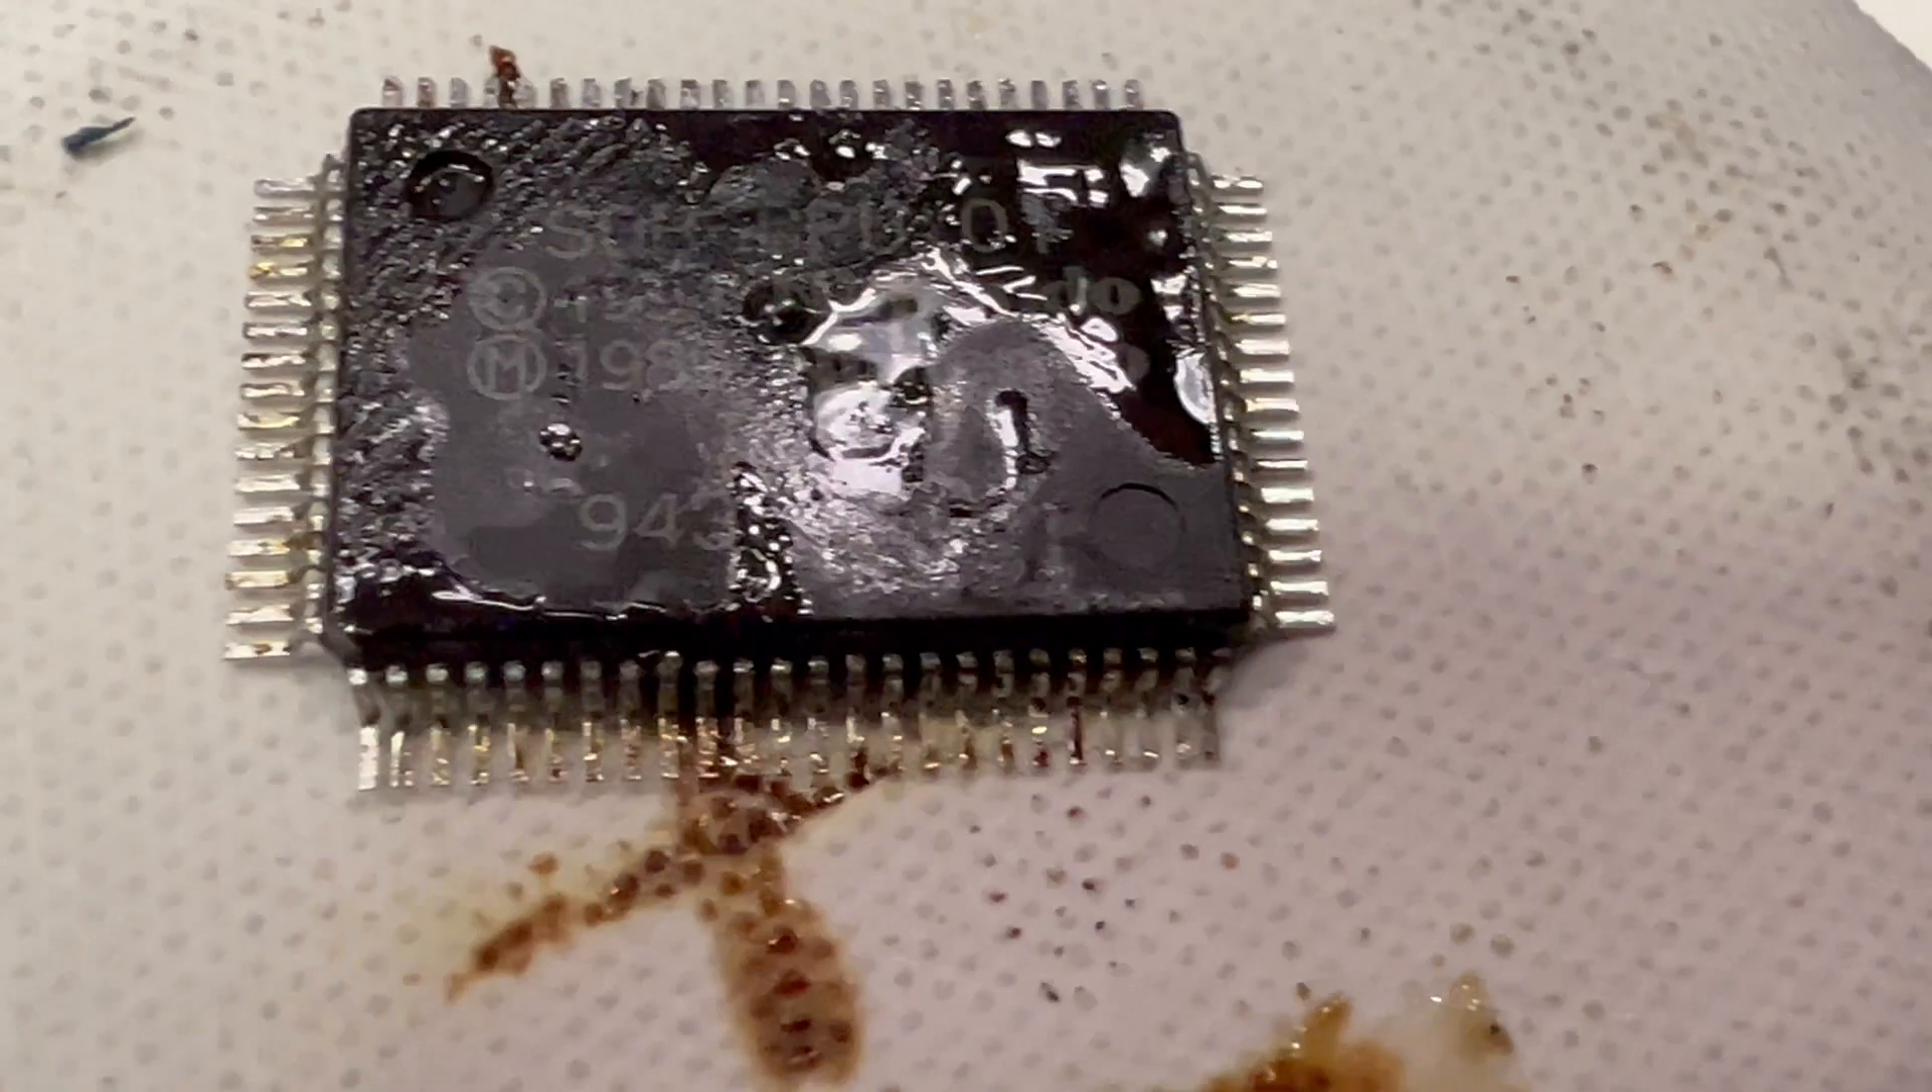So now you can see that all the pins are pretty much desoldered.